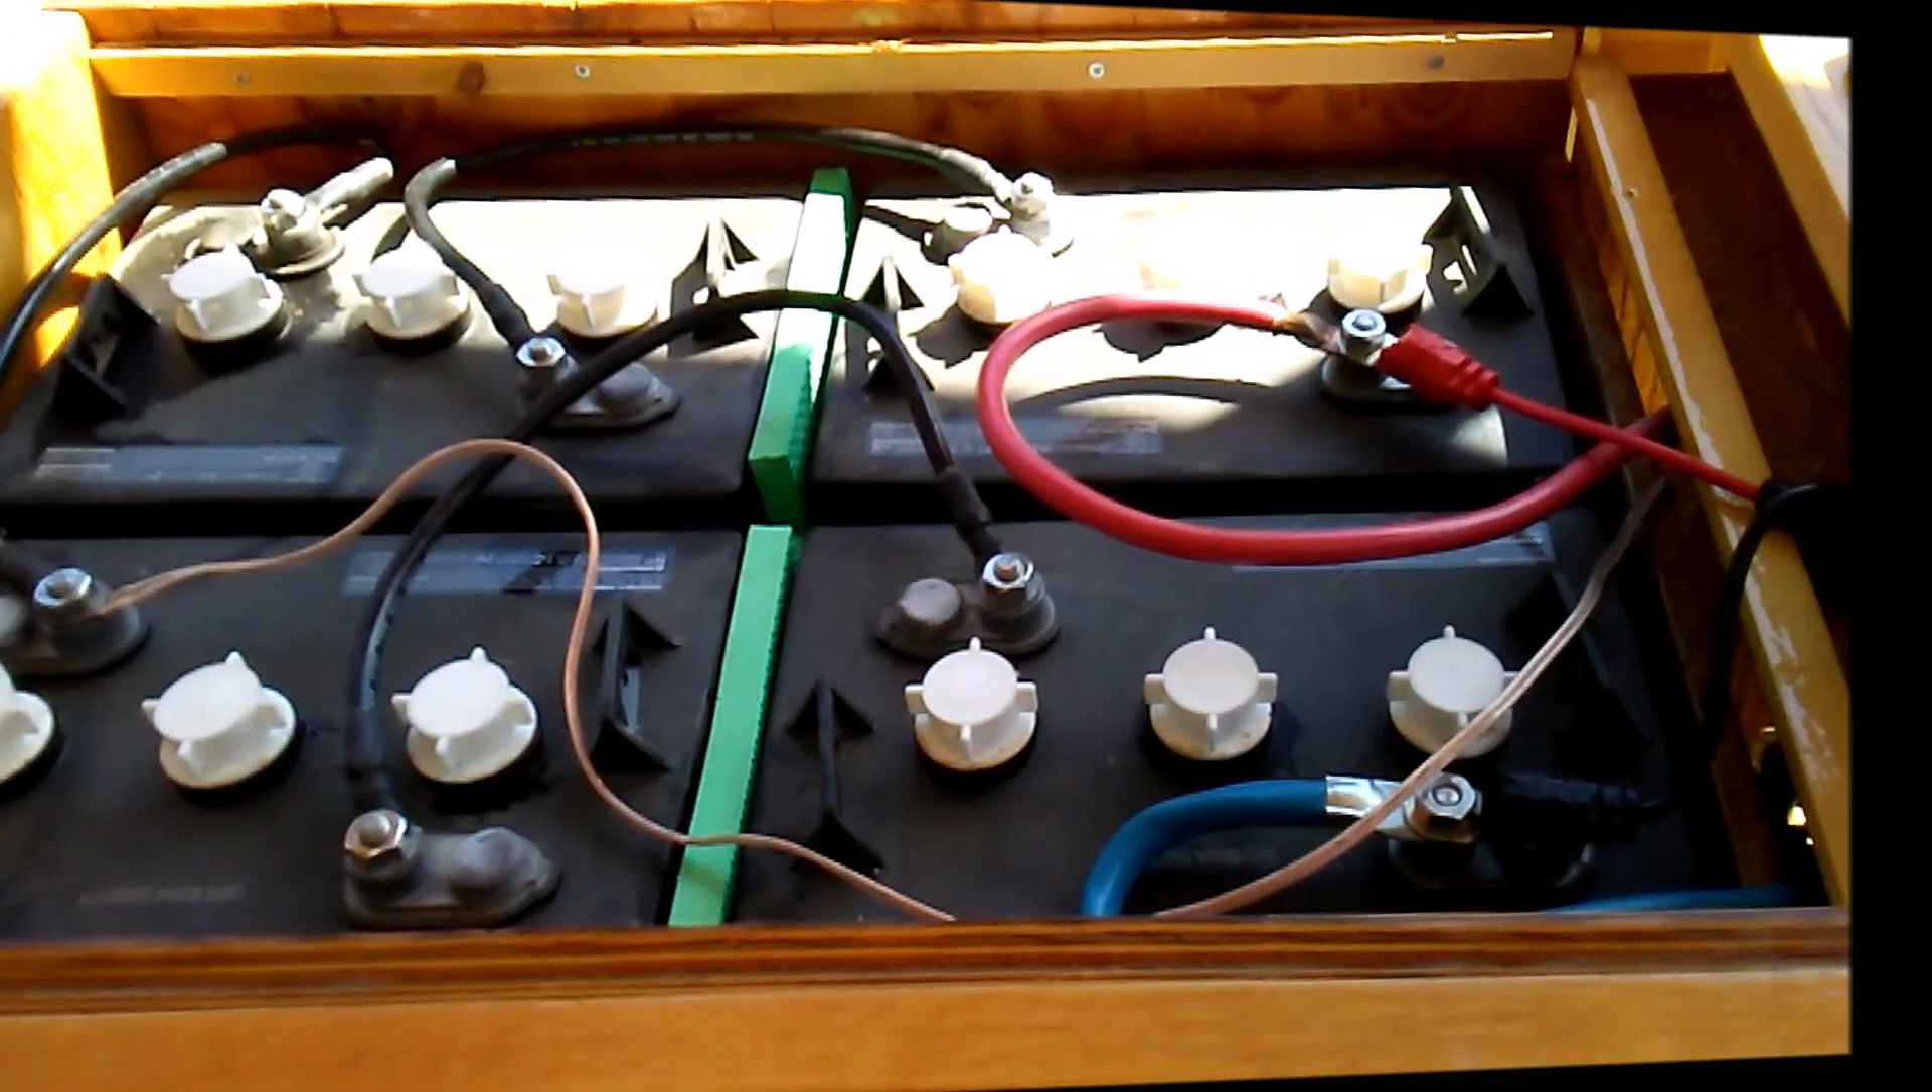All right, I've got the batteries all hooked up.